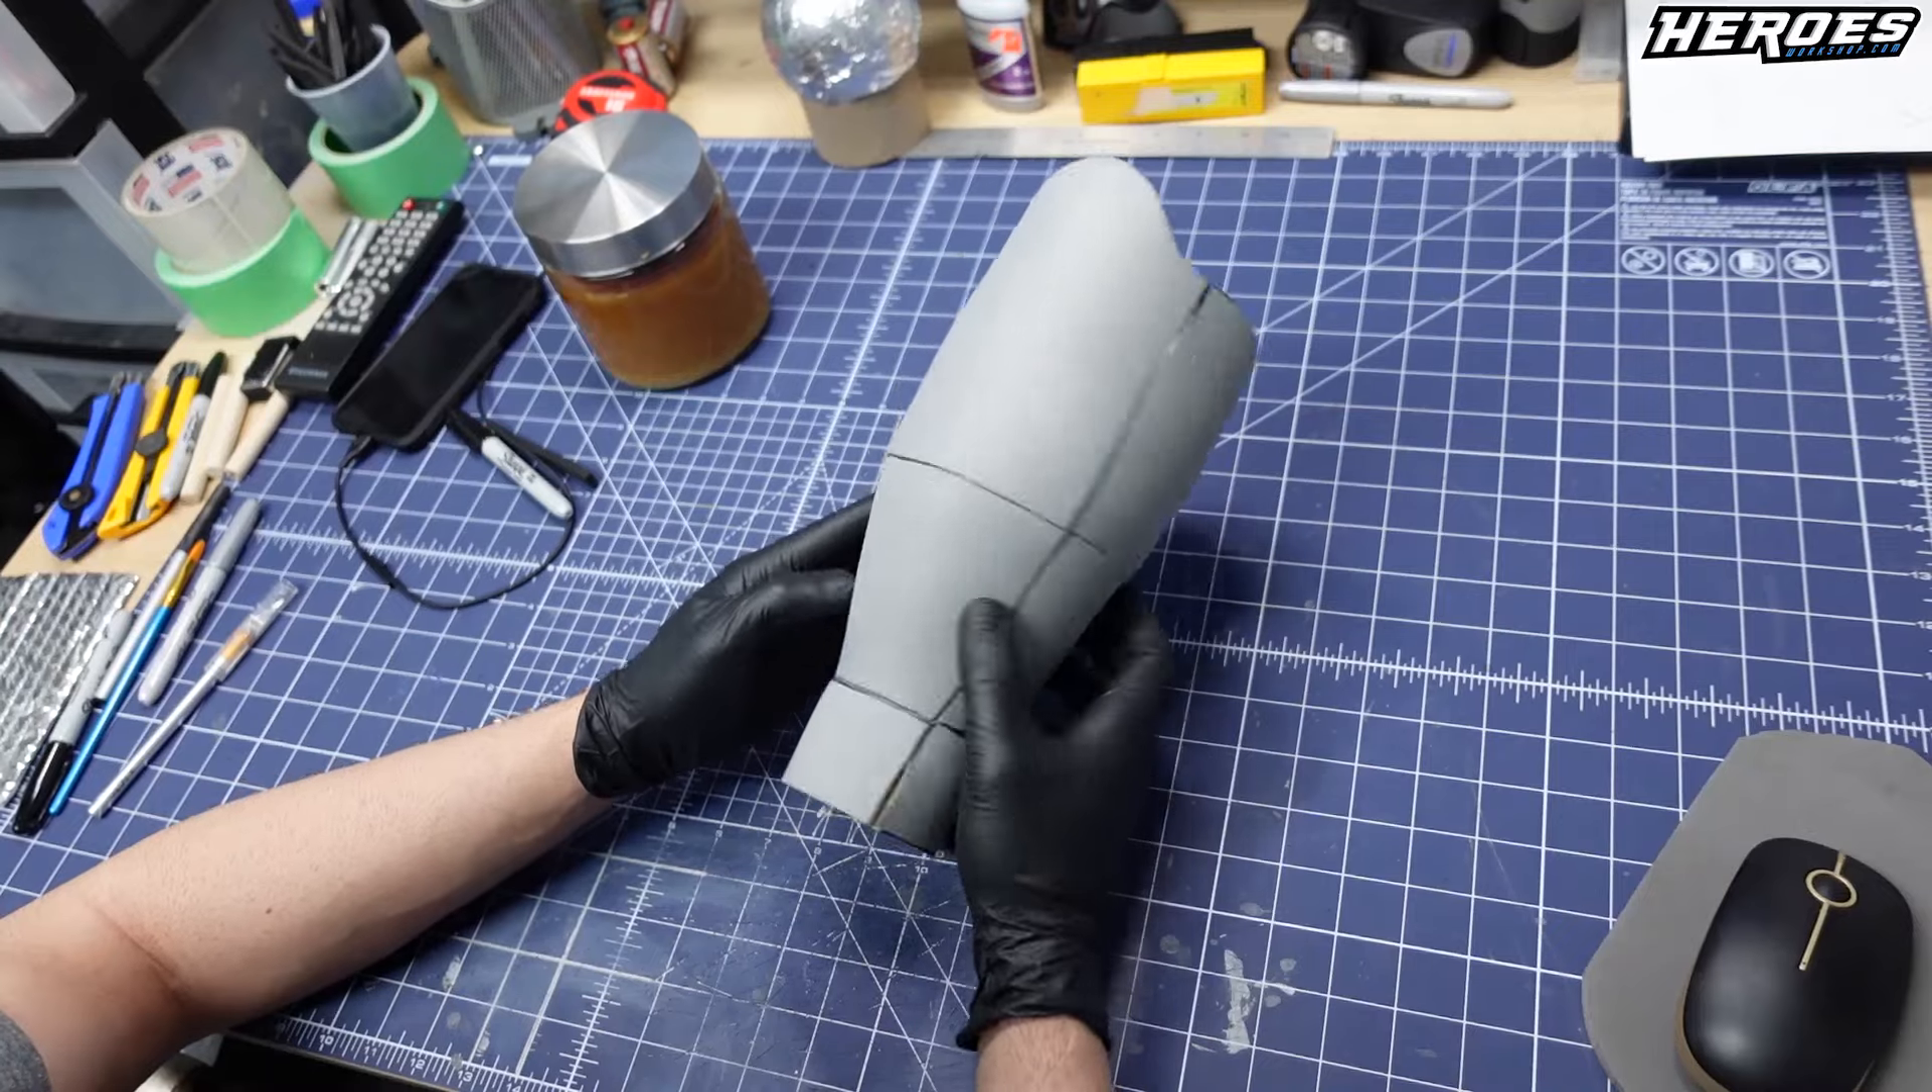Okay so this is the forearm section assembled.